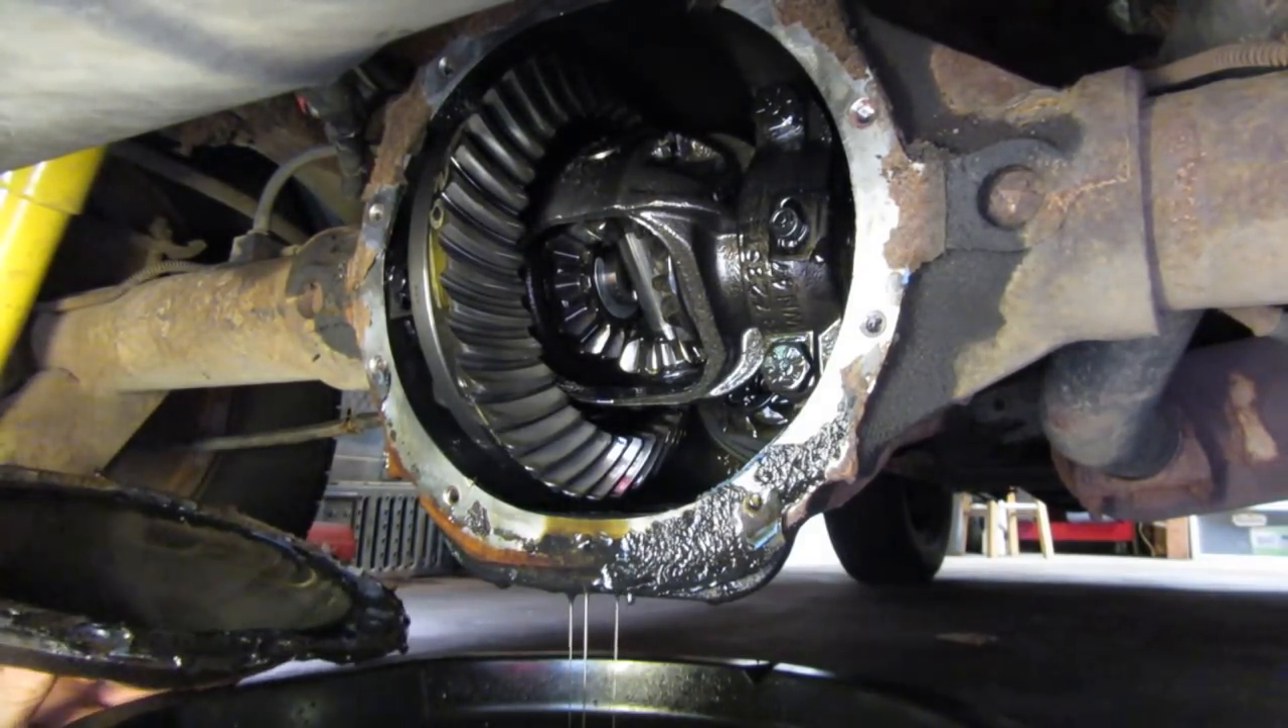So we've got the cover off.